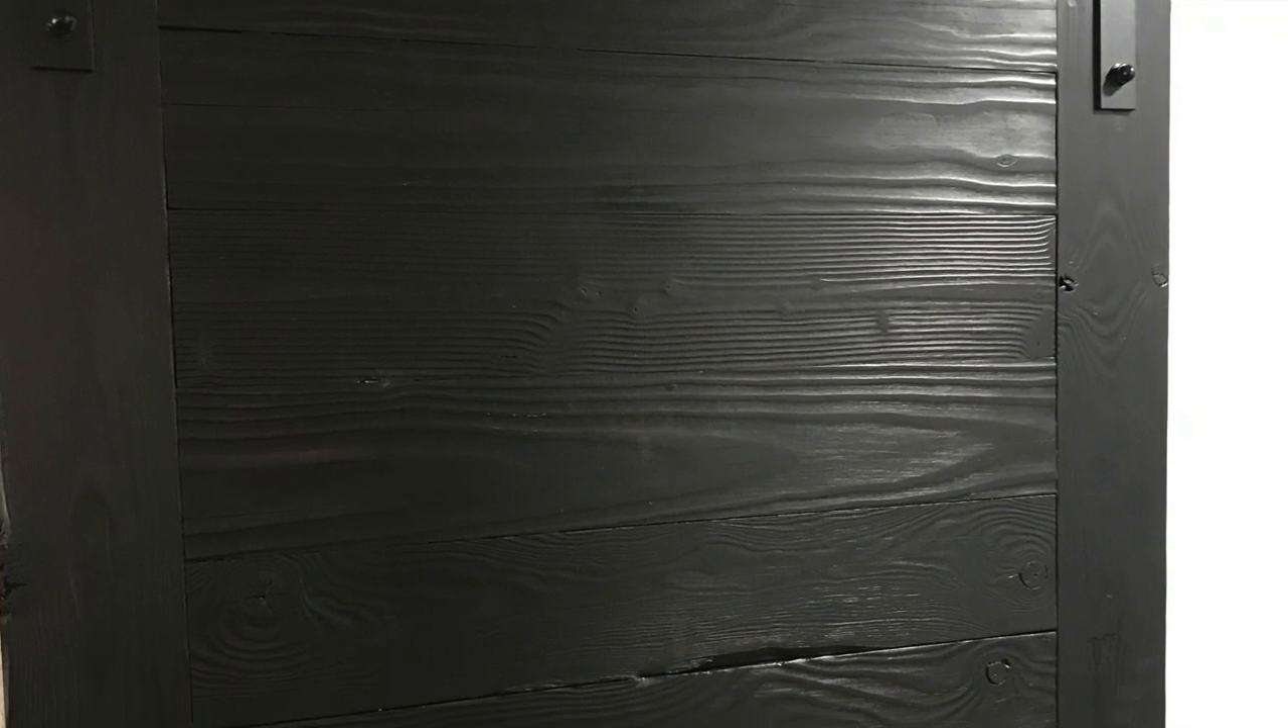And if you do look closely, like my husband did, you can see that there are a couple of gaps in the door.